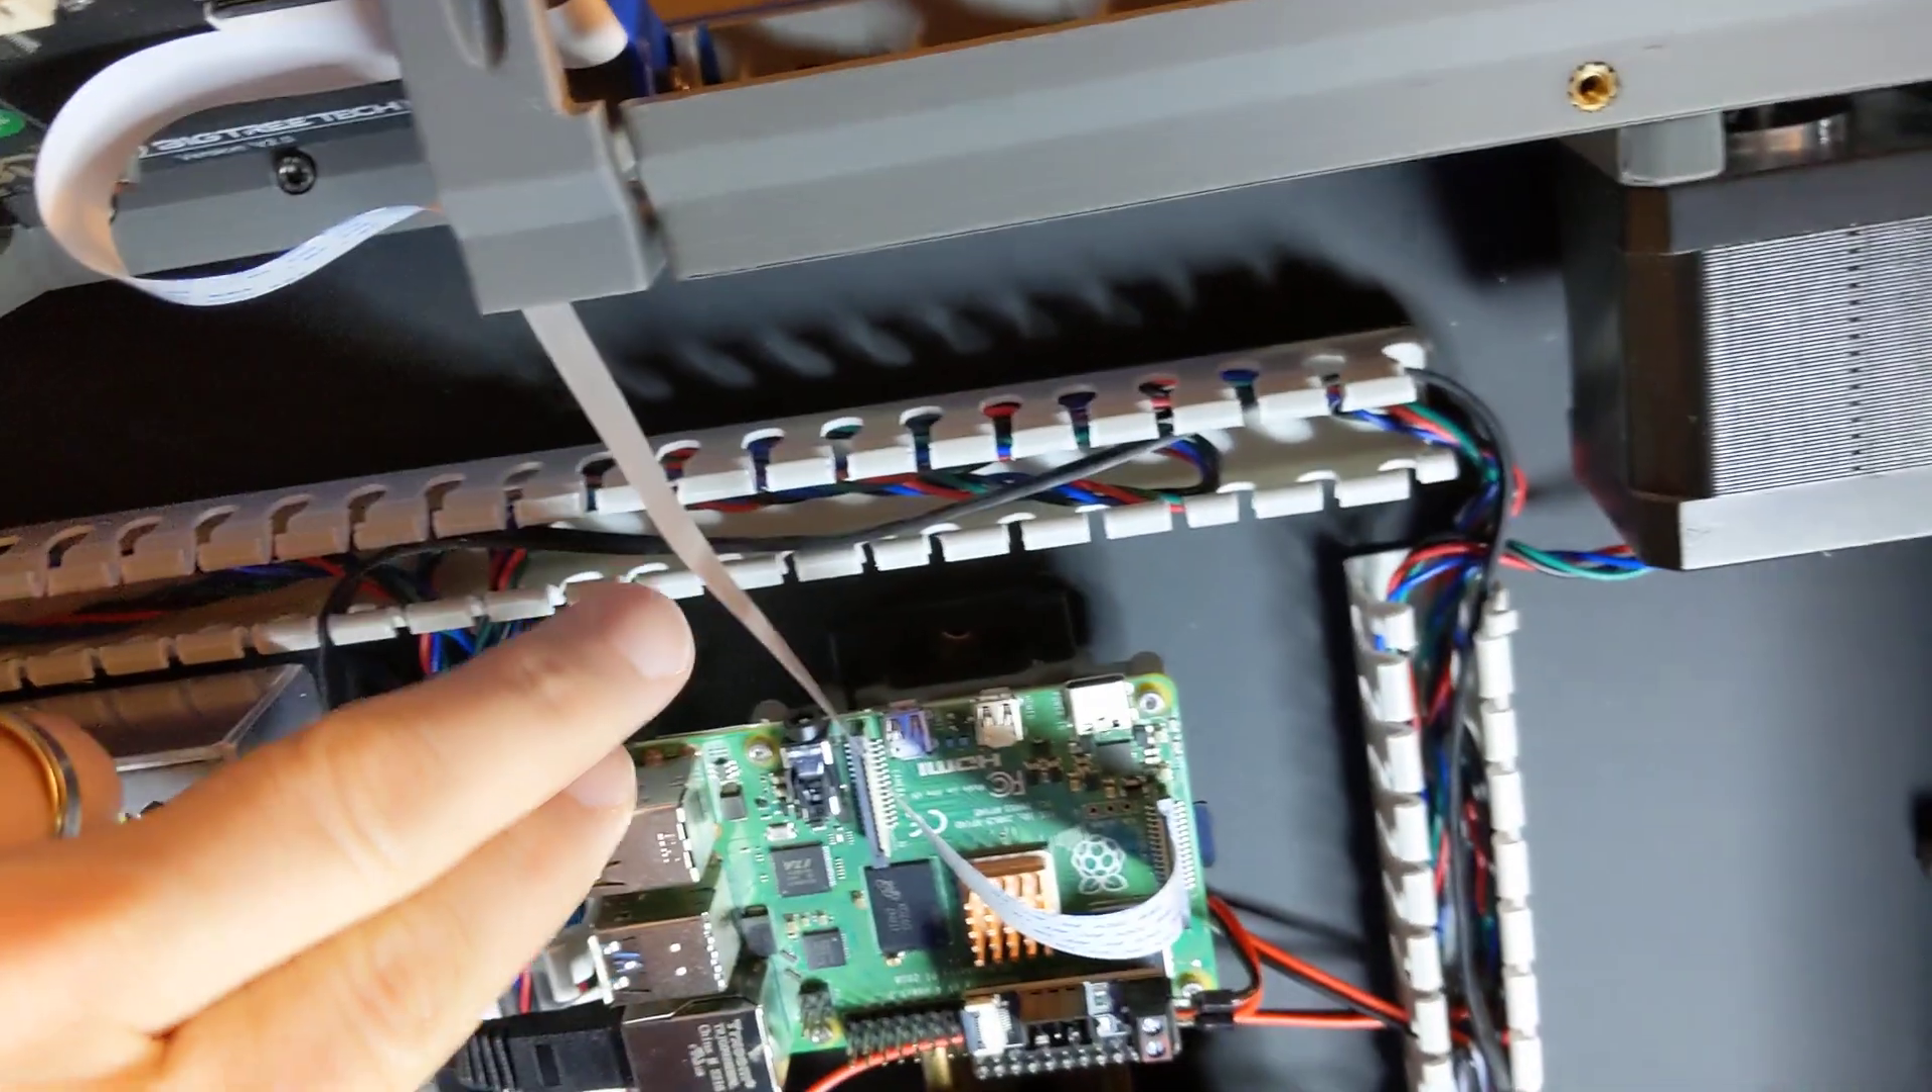I have not put the wire duct covers on.